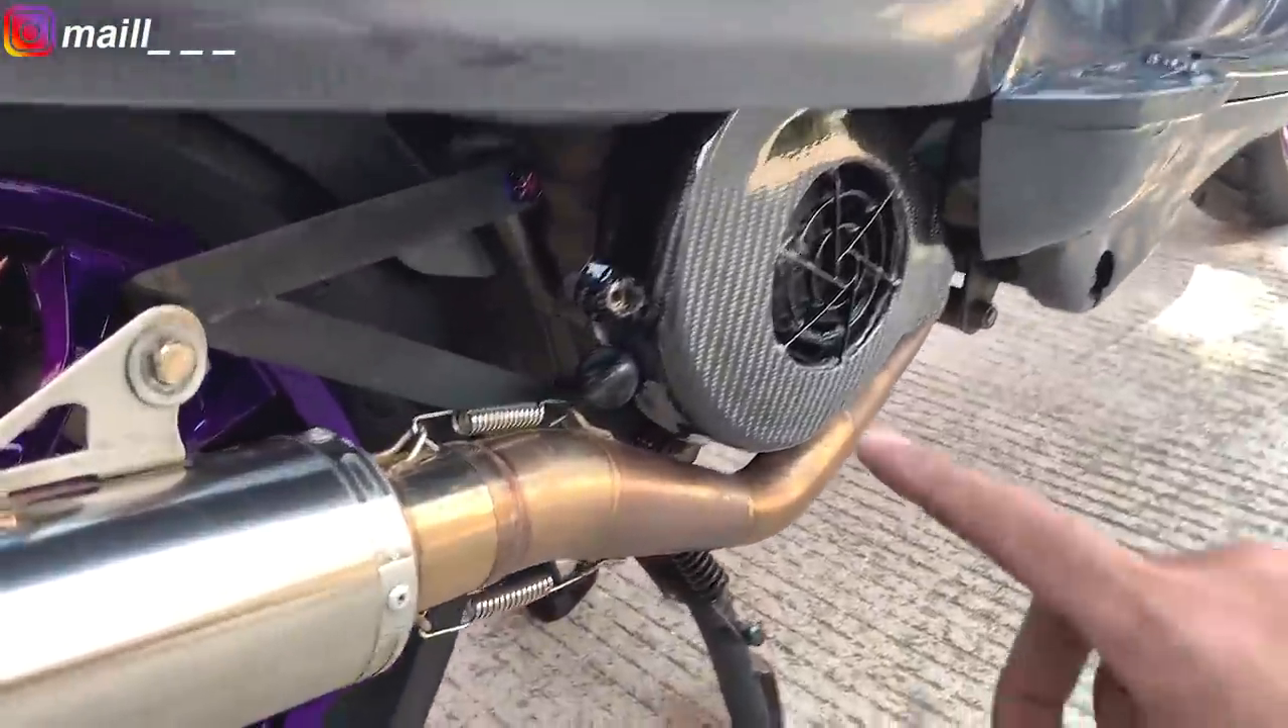Jadi sekarang nih Cover fan udah selesai dipasang.